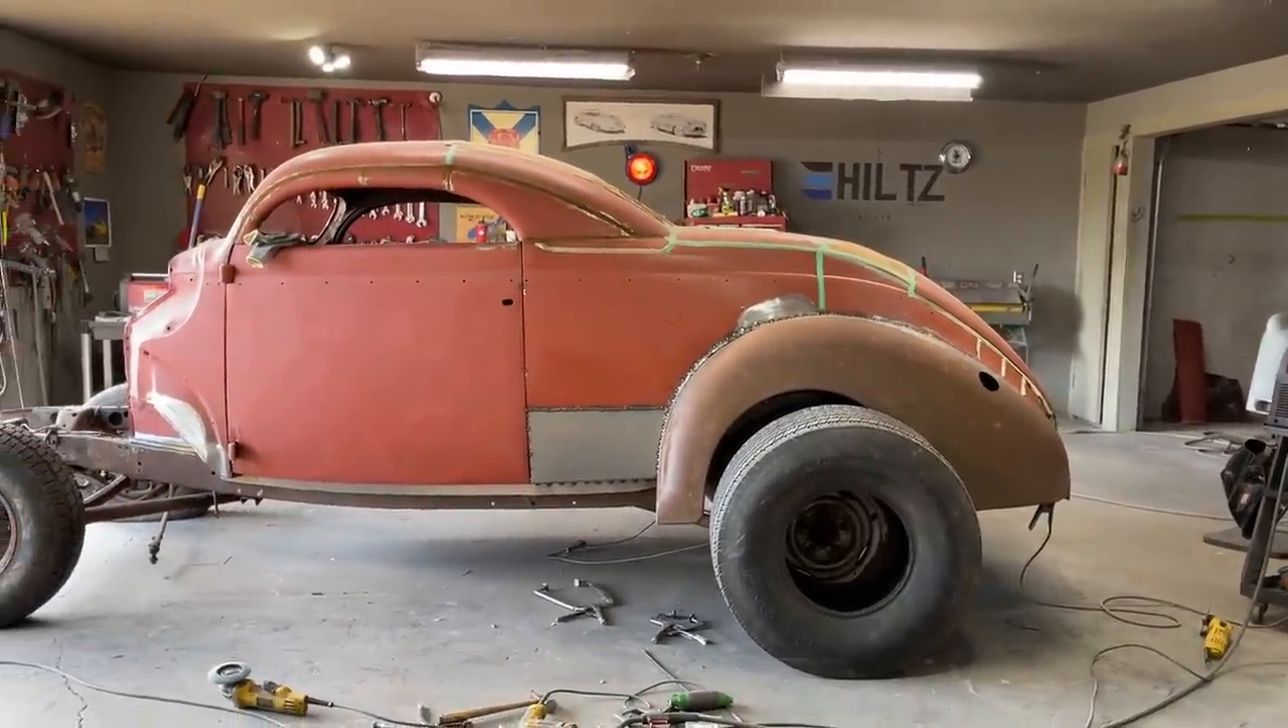So we've got one fender on, and we're going to continue, we're going to have to weld that all up.